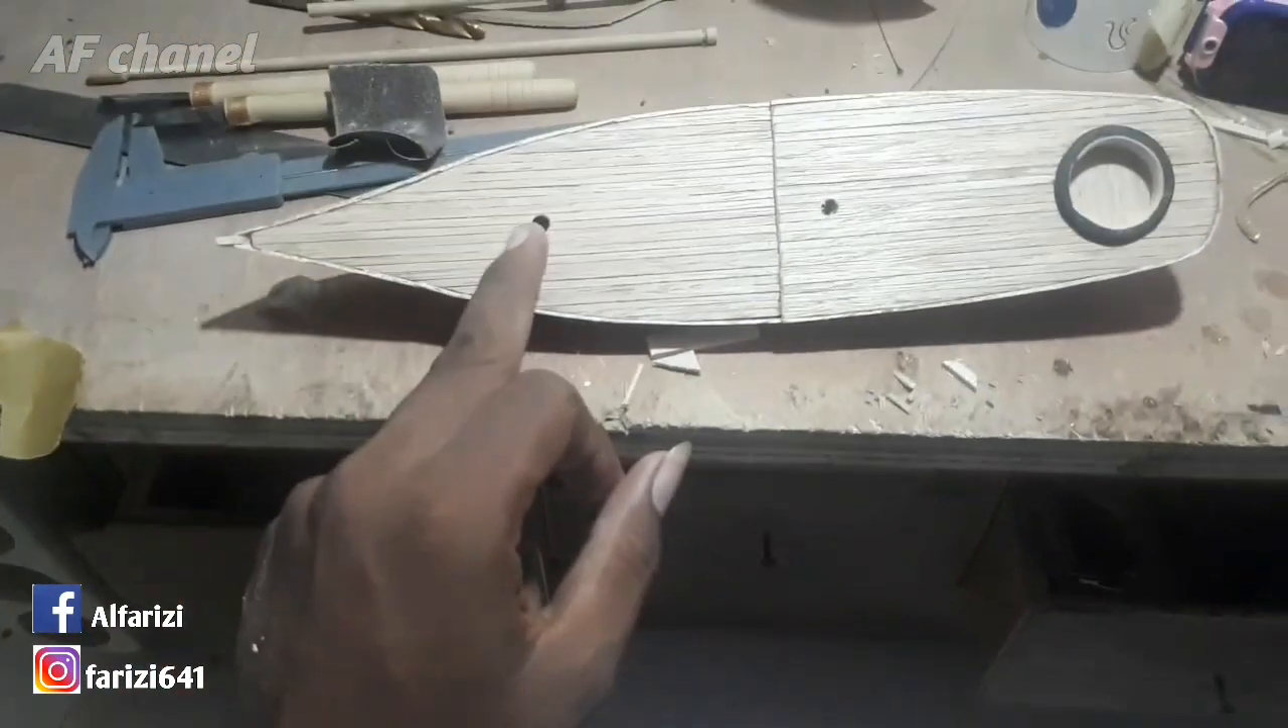Ini proses lambungnya sudah selesai dan ini masih kurang ya pagarnya belum saya pasang.